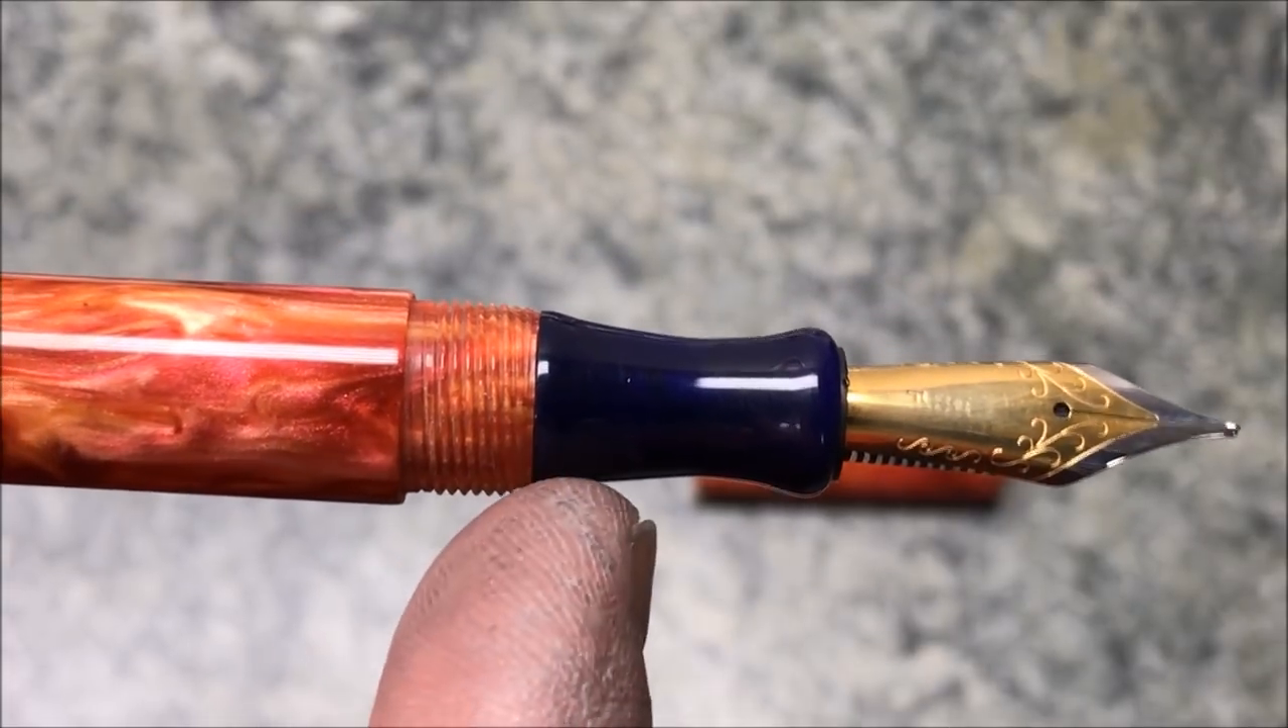I've got a really nice fit right there at the threads where the section meets the threads that's what we want.